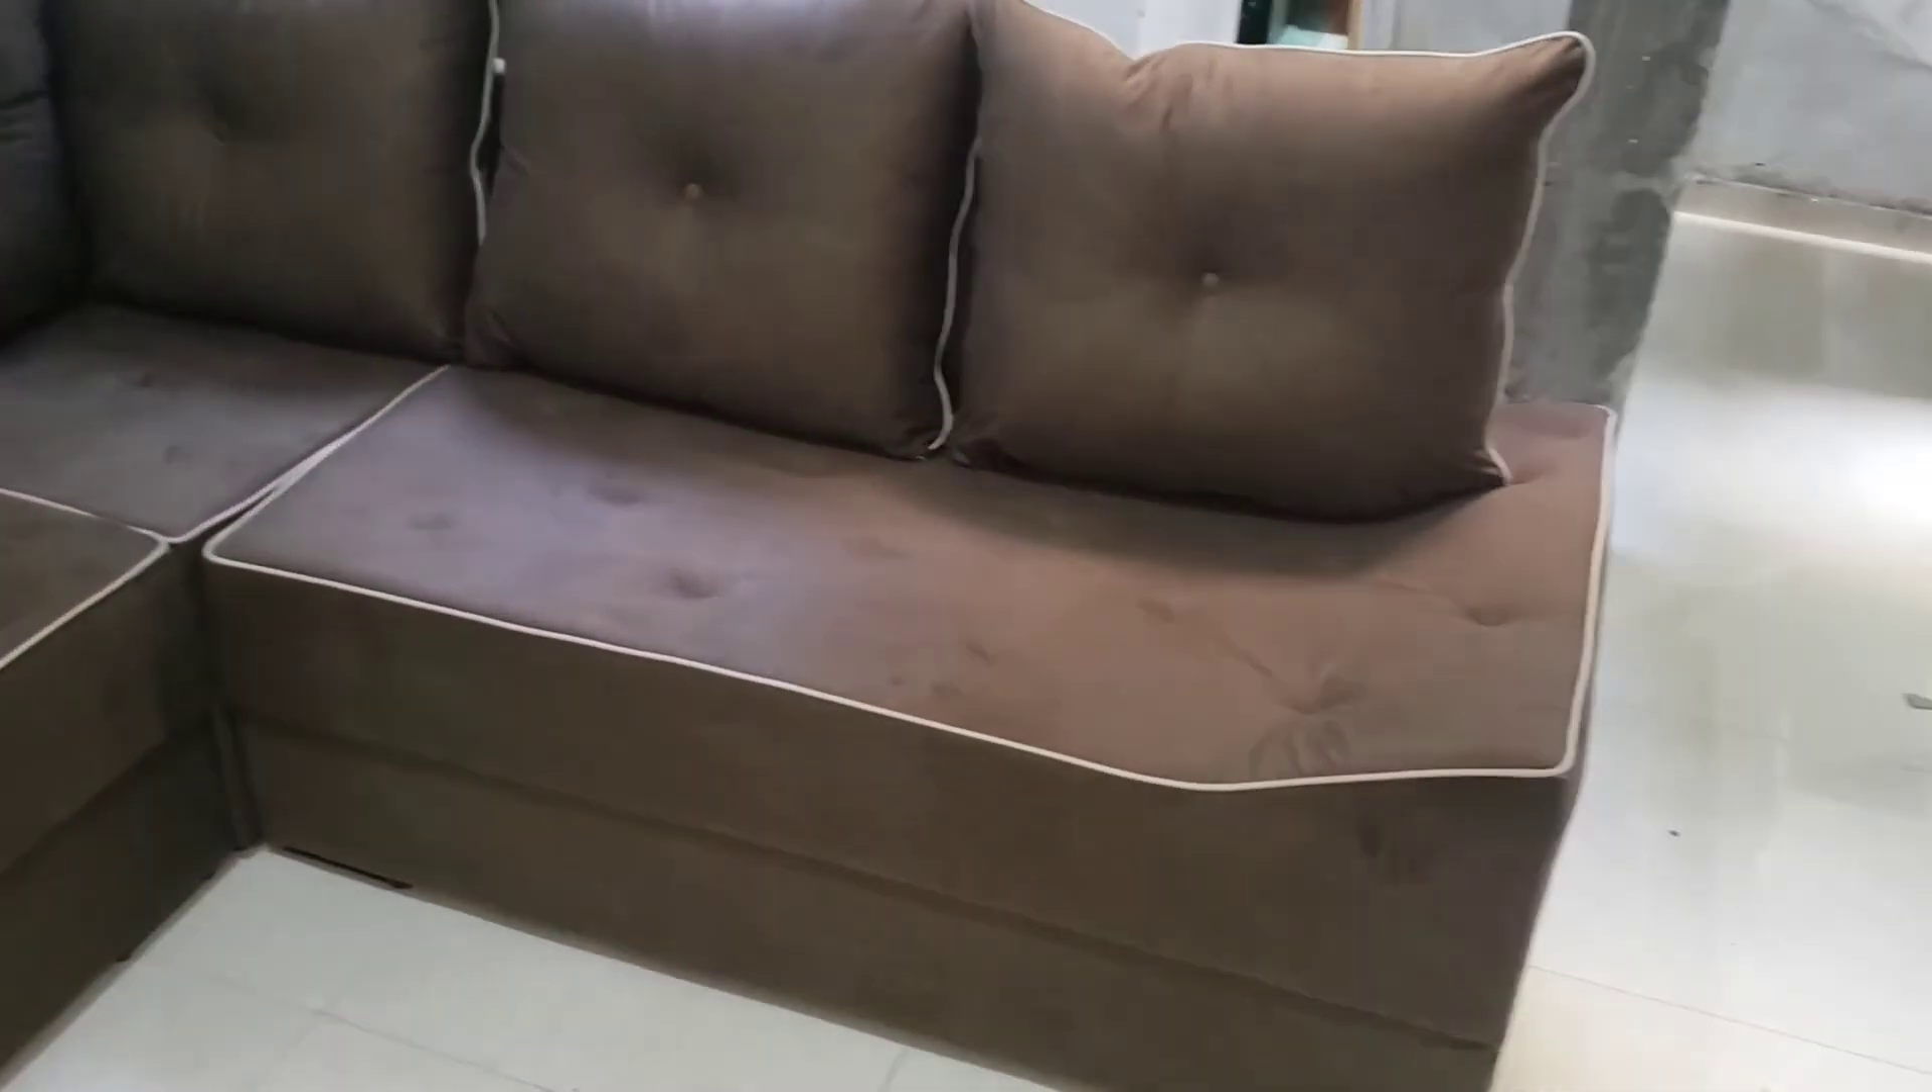O sofá já tá prontinho ó todo montadinho já coloquei as almofadas.